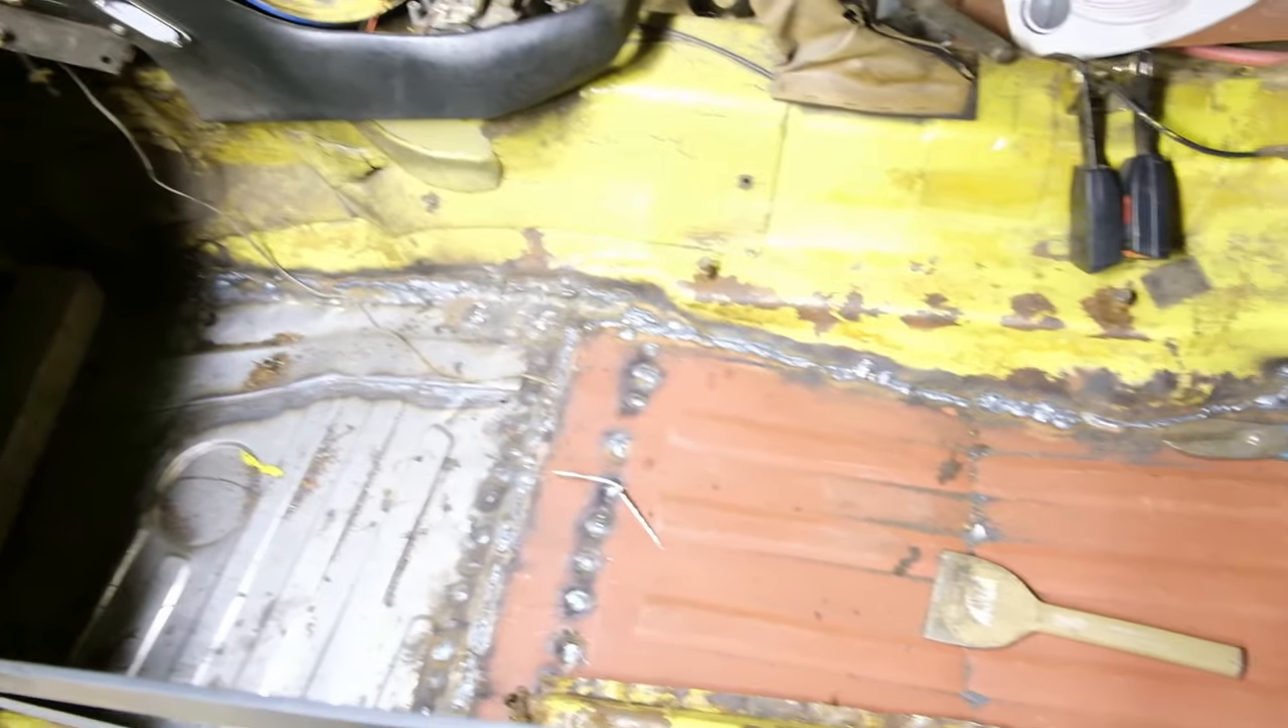That is the floor now mostly welded in.